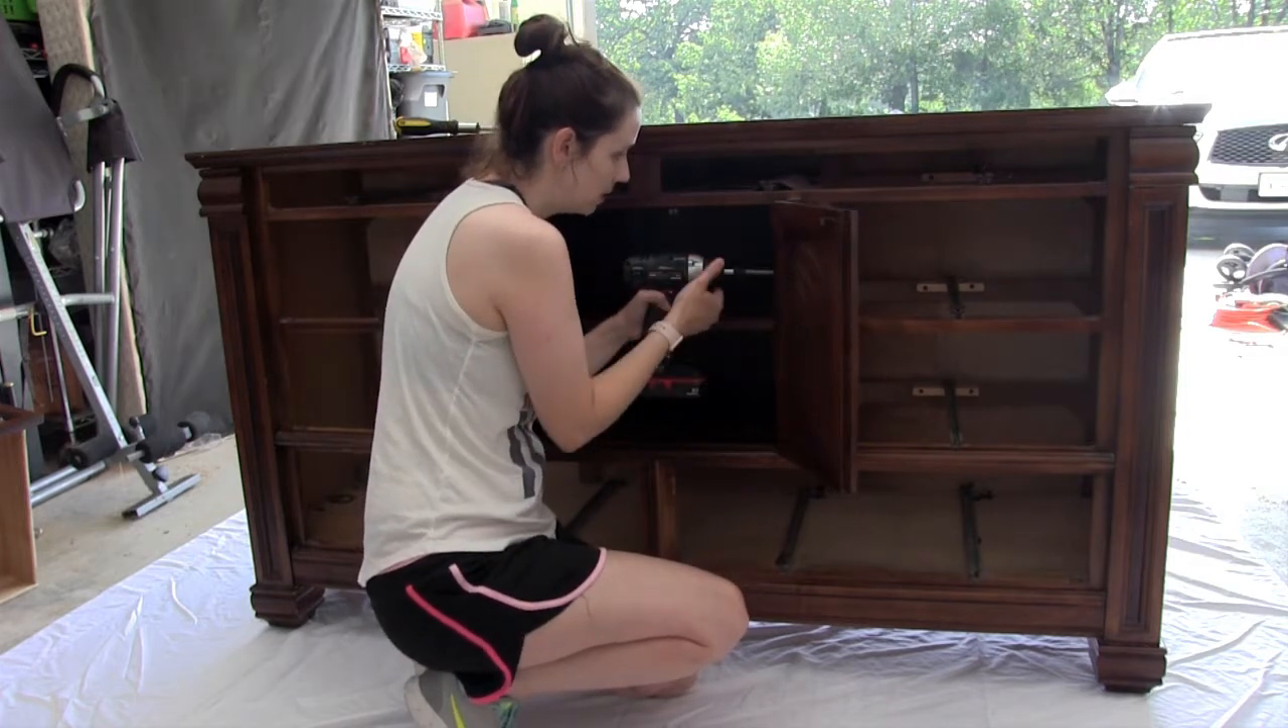I've already taken out the dresser drawers.